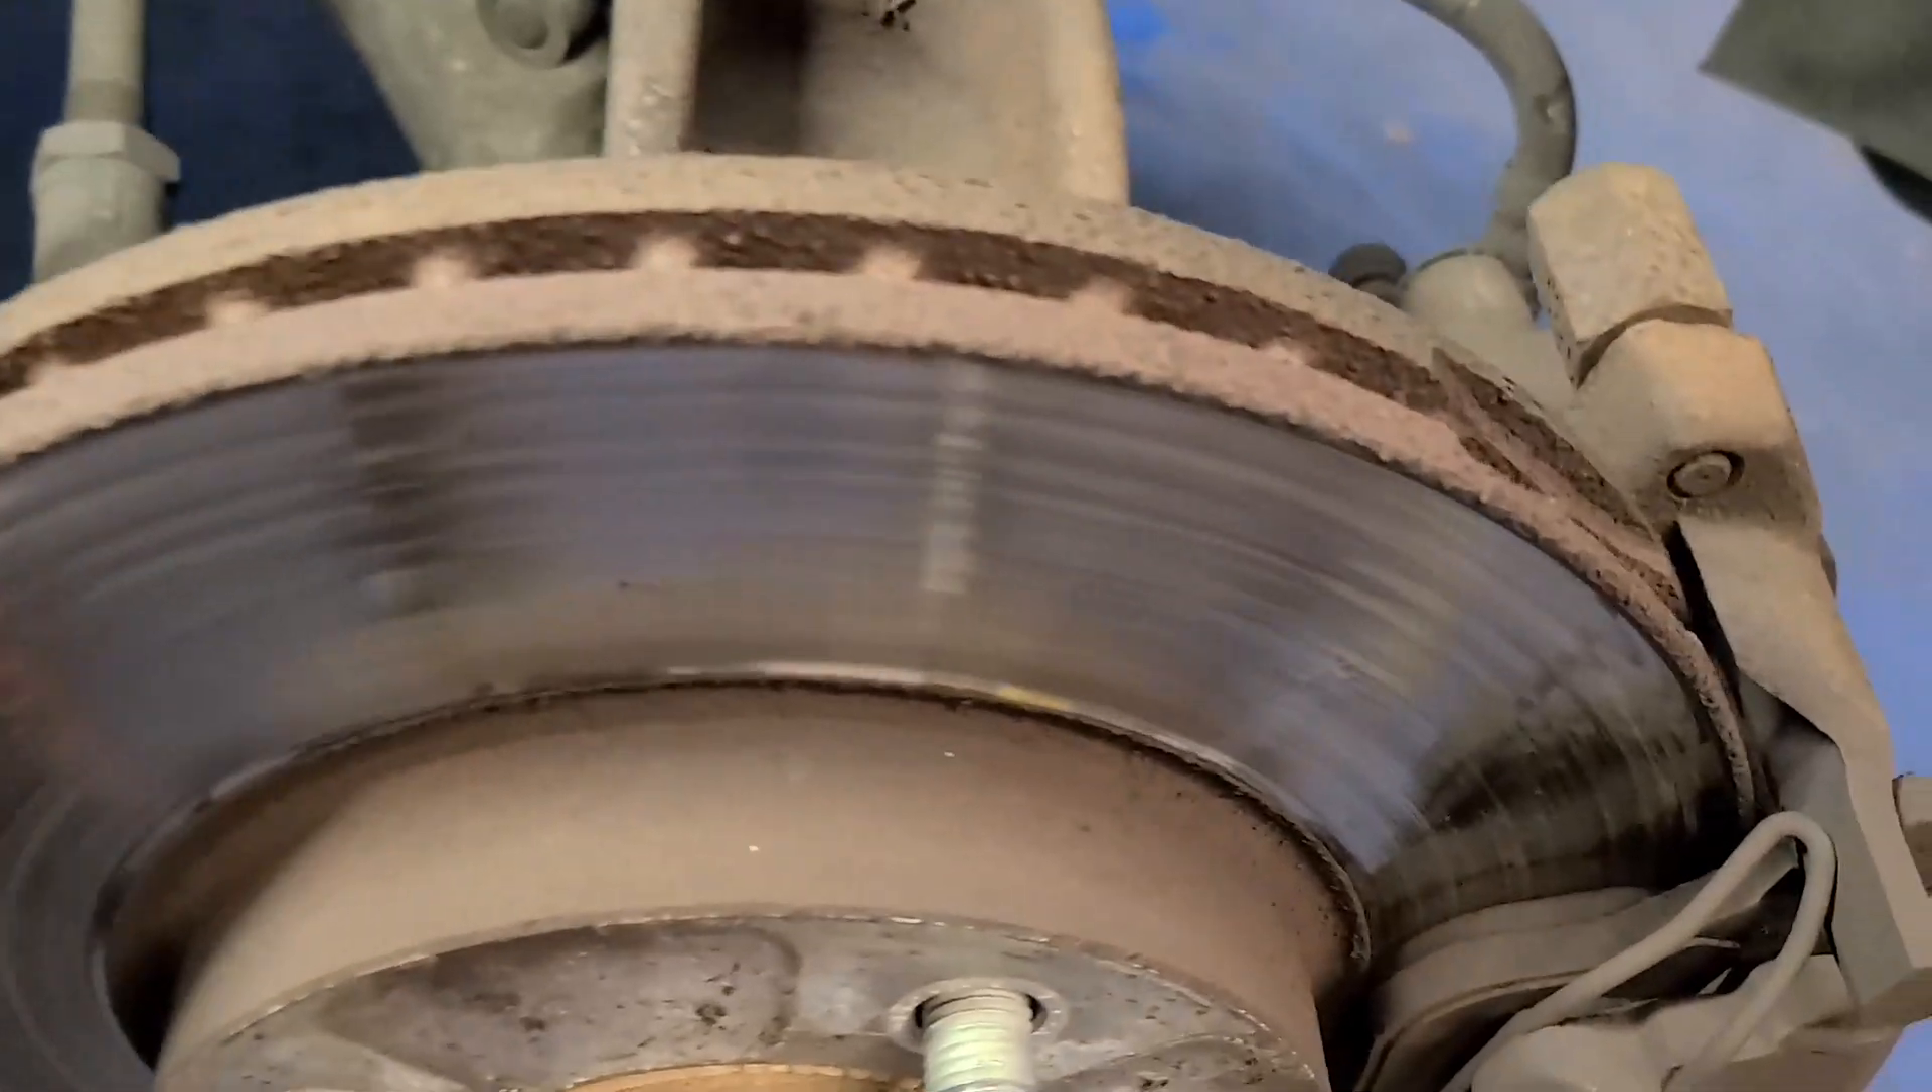Got the front tire off, and you can see this rotor.